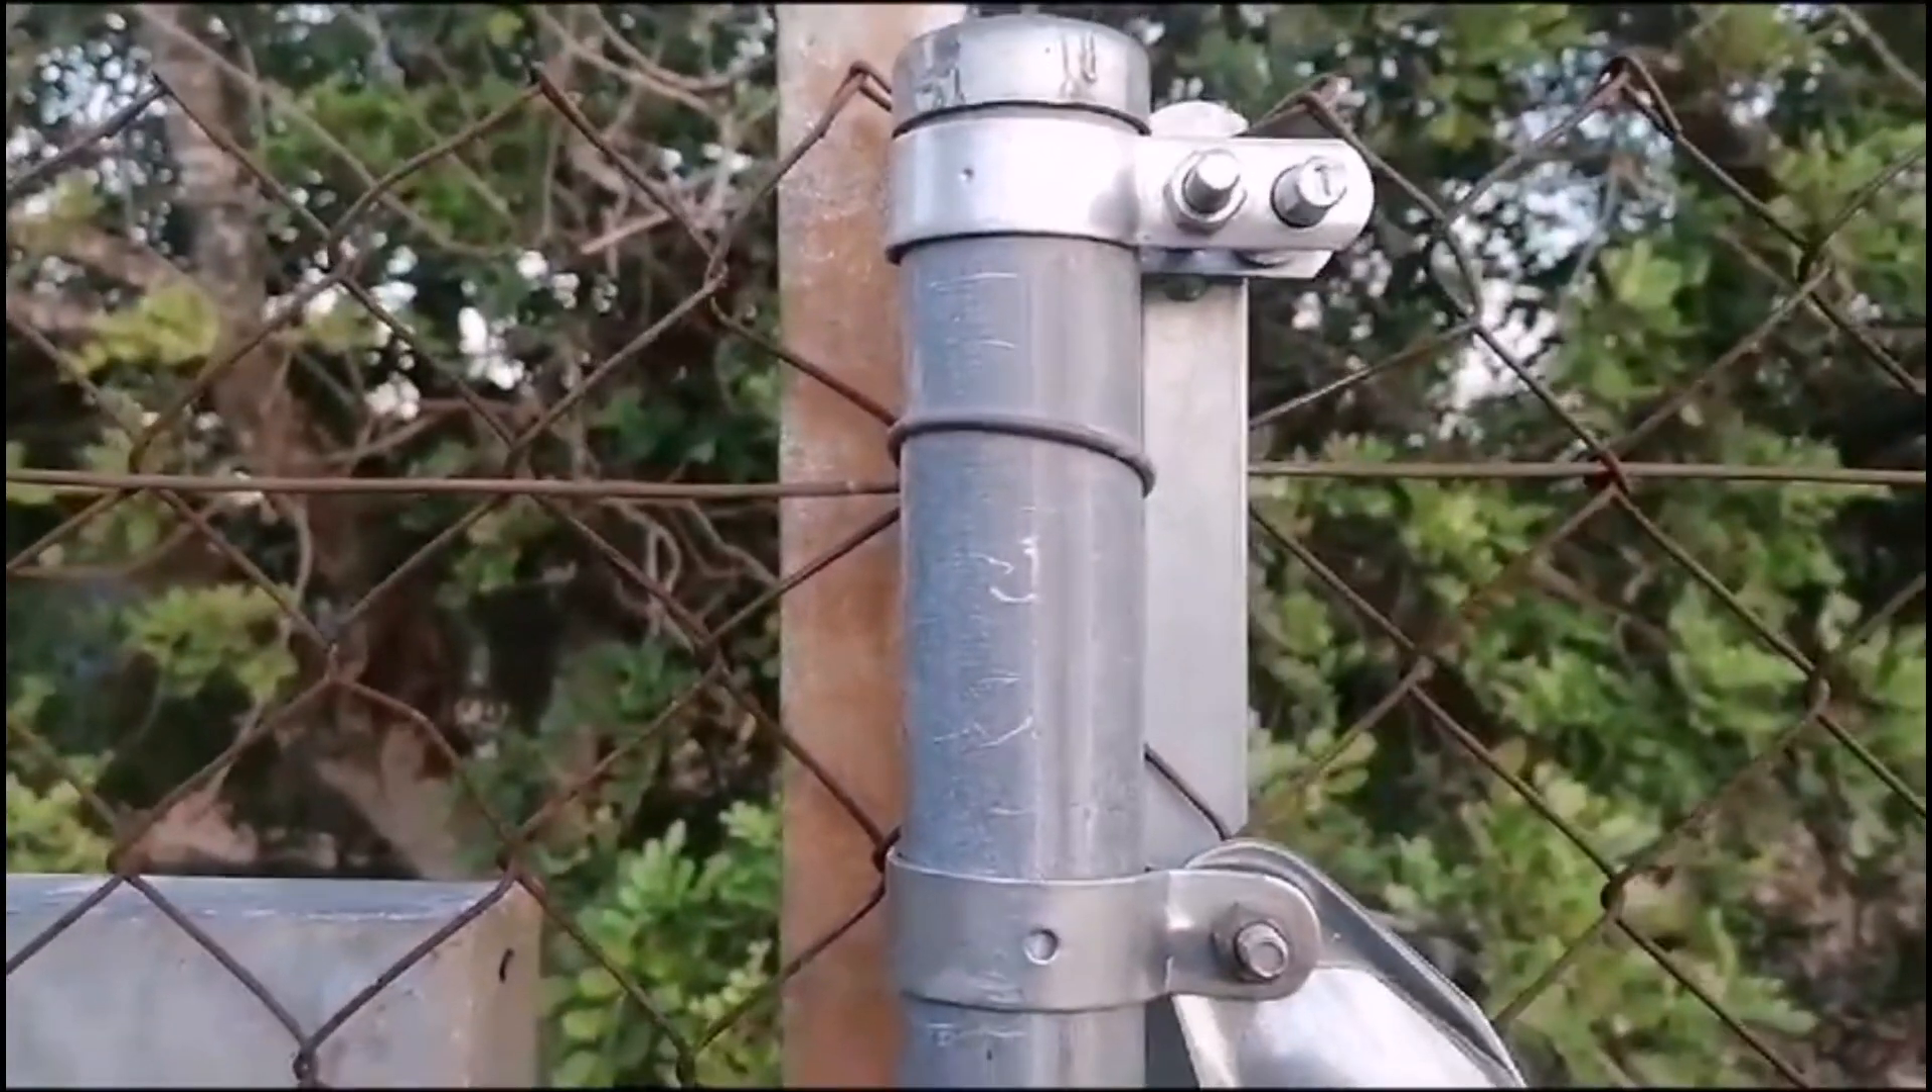These are the tensioners I've put on to the existing post here.